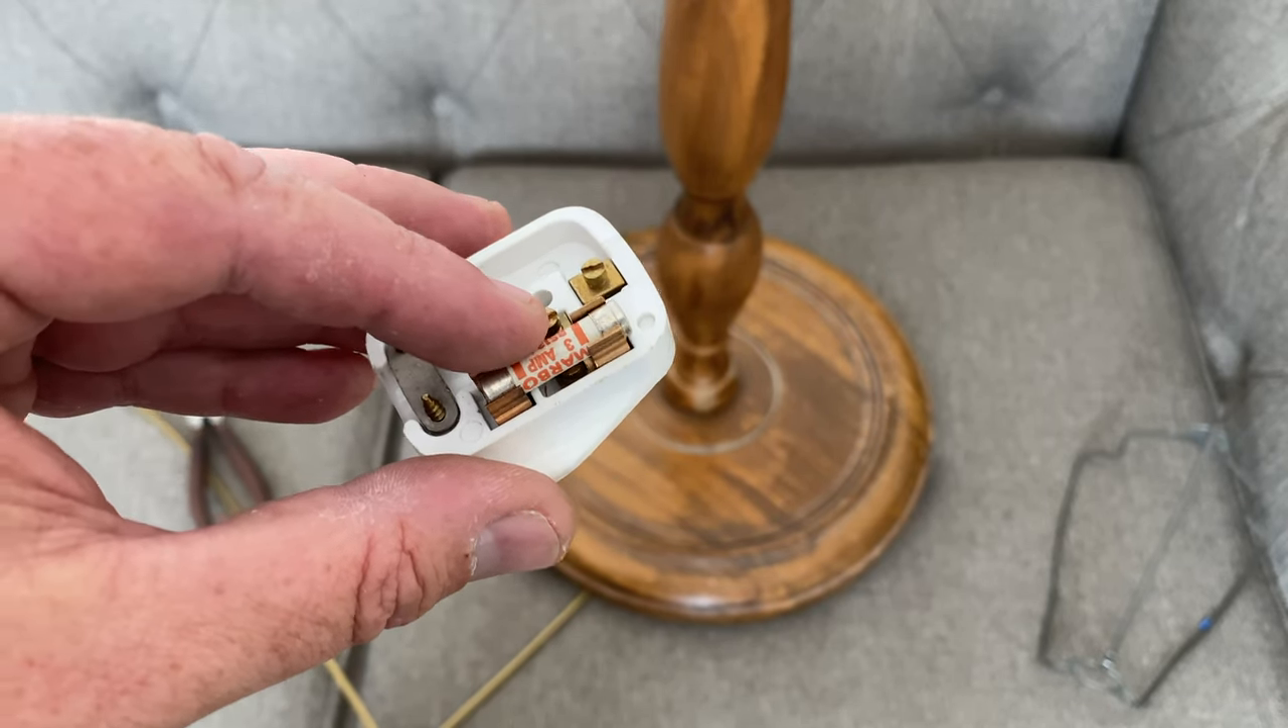This is the plug, I've taken the back off and disconnected from the cable.